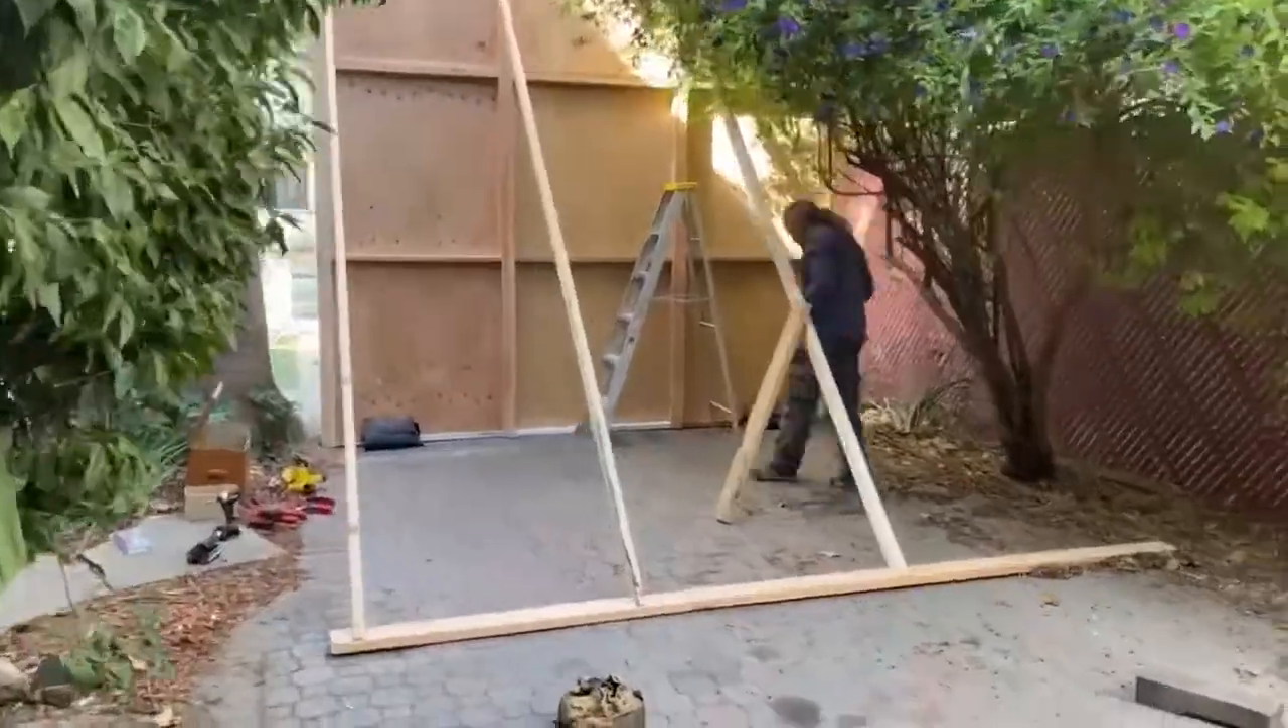After all that was stable we added 16 foot angle braces behind cut to 45 degree ends with cross bracing at the ground and along the way.